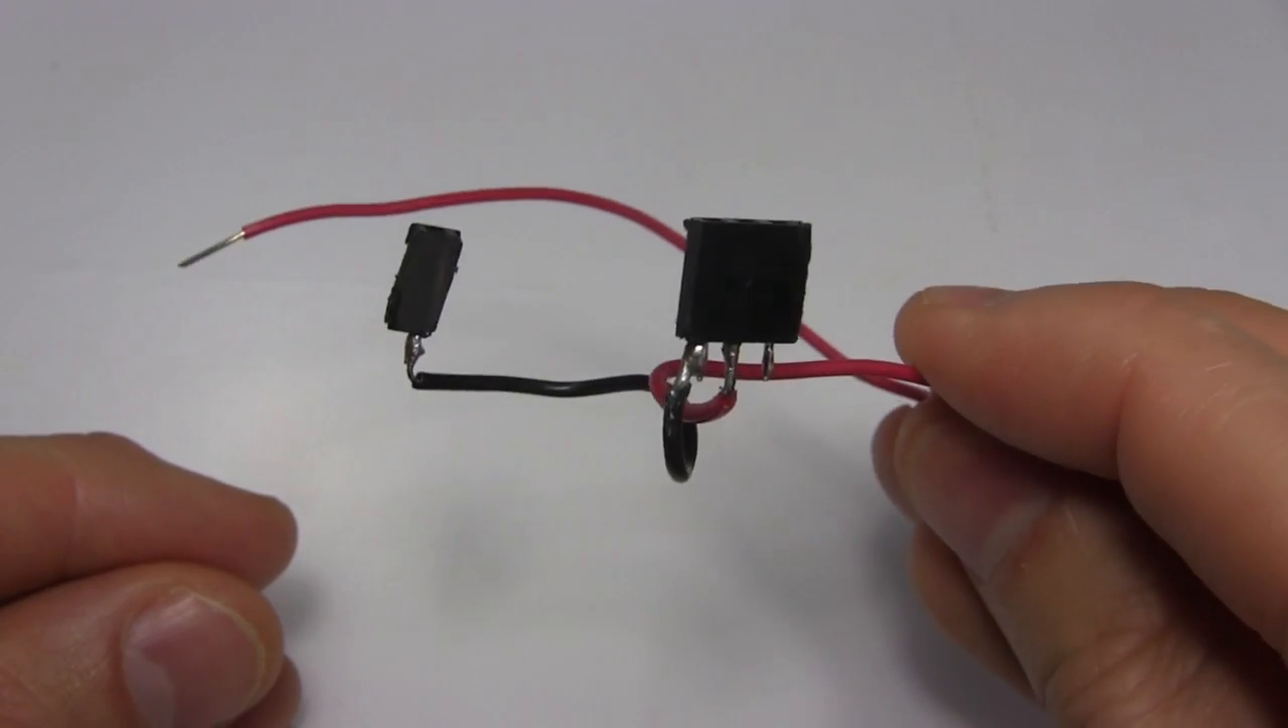After soldering I now have a three-hole connector and I also made another one-hole connector.